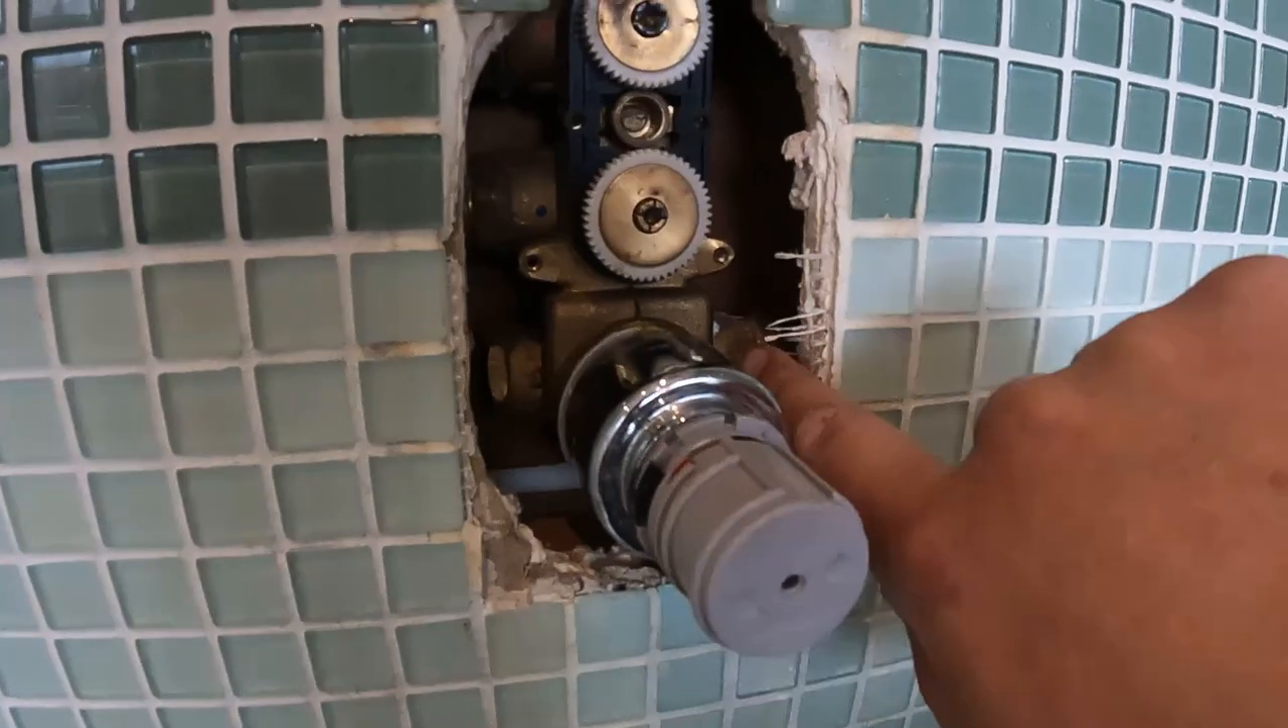I've just taken the front cover off this shower to try and replicate what the customer told me.